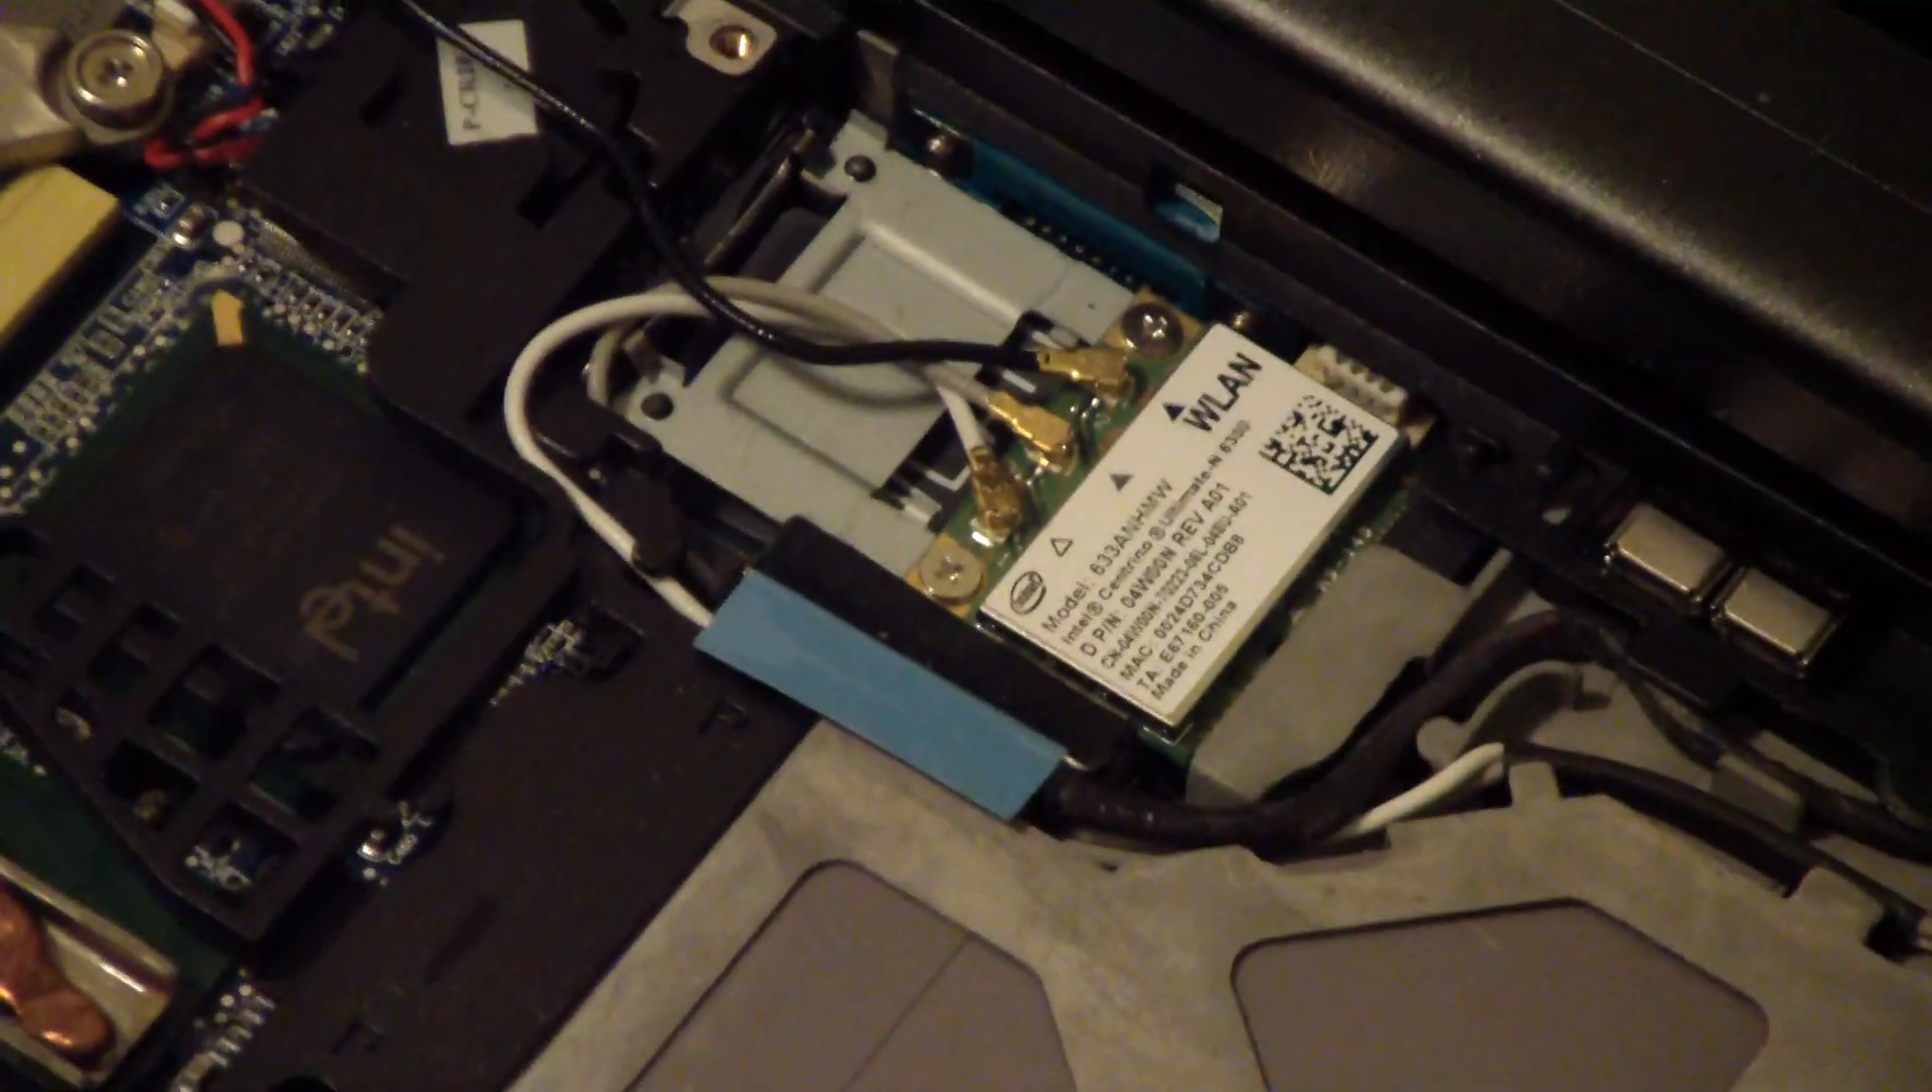In order to get the full capability out of this laptop, you need to upgrade to a half -height PCI Express, which, as you can see here, I have installed into this laptop.